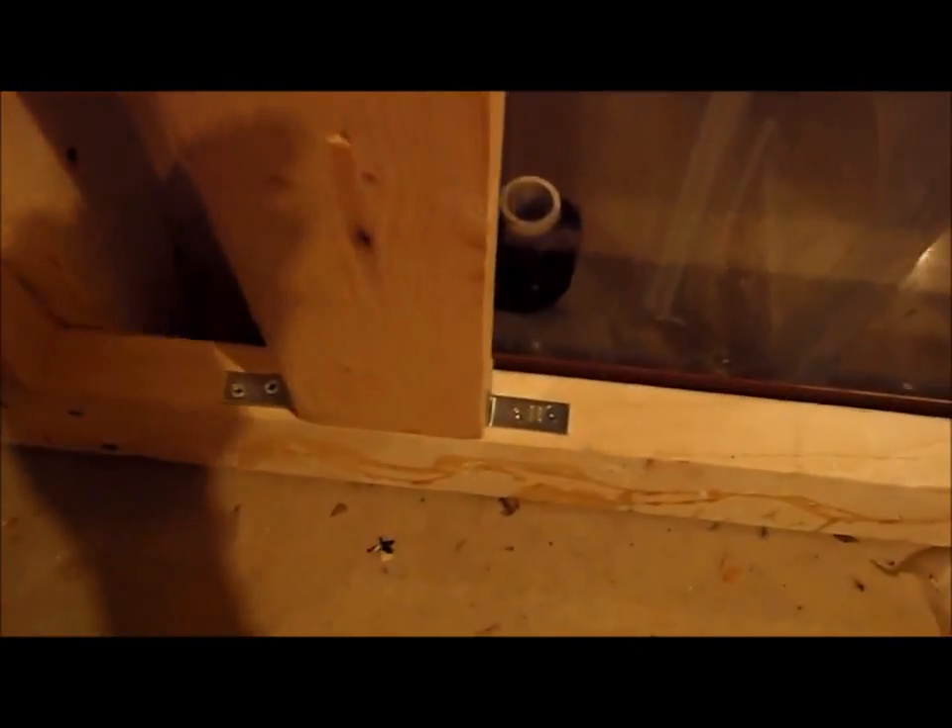As you guys can see, the angle brackets are in, connecting on each side for added support.